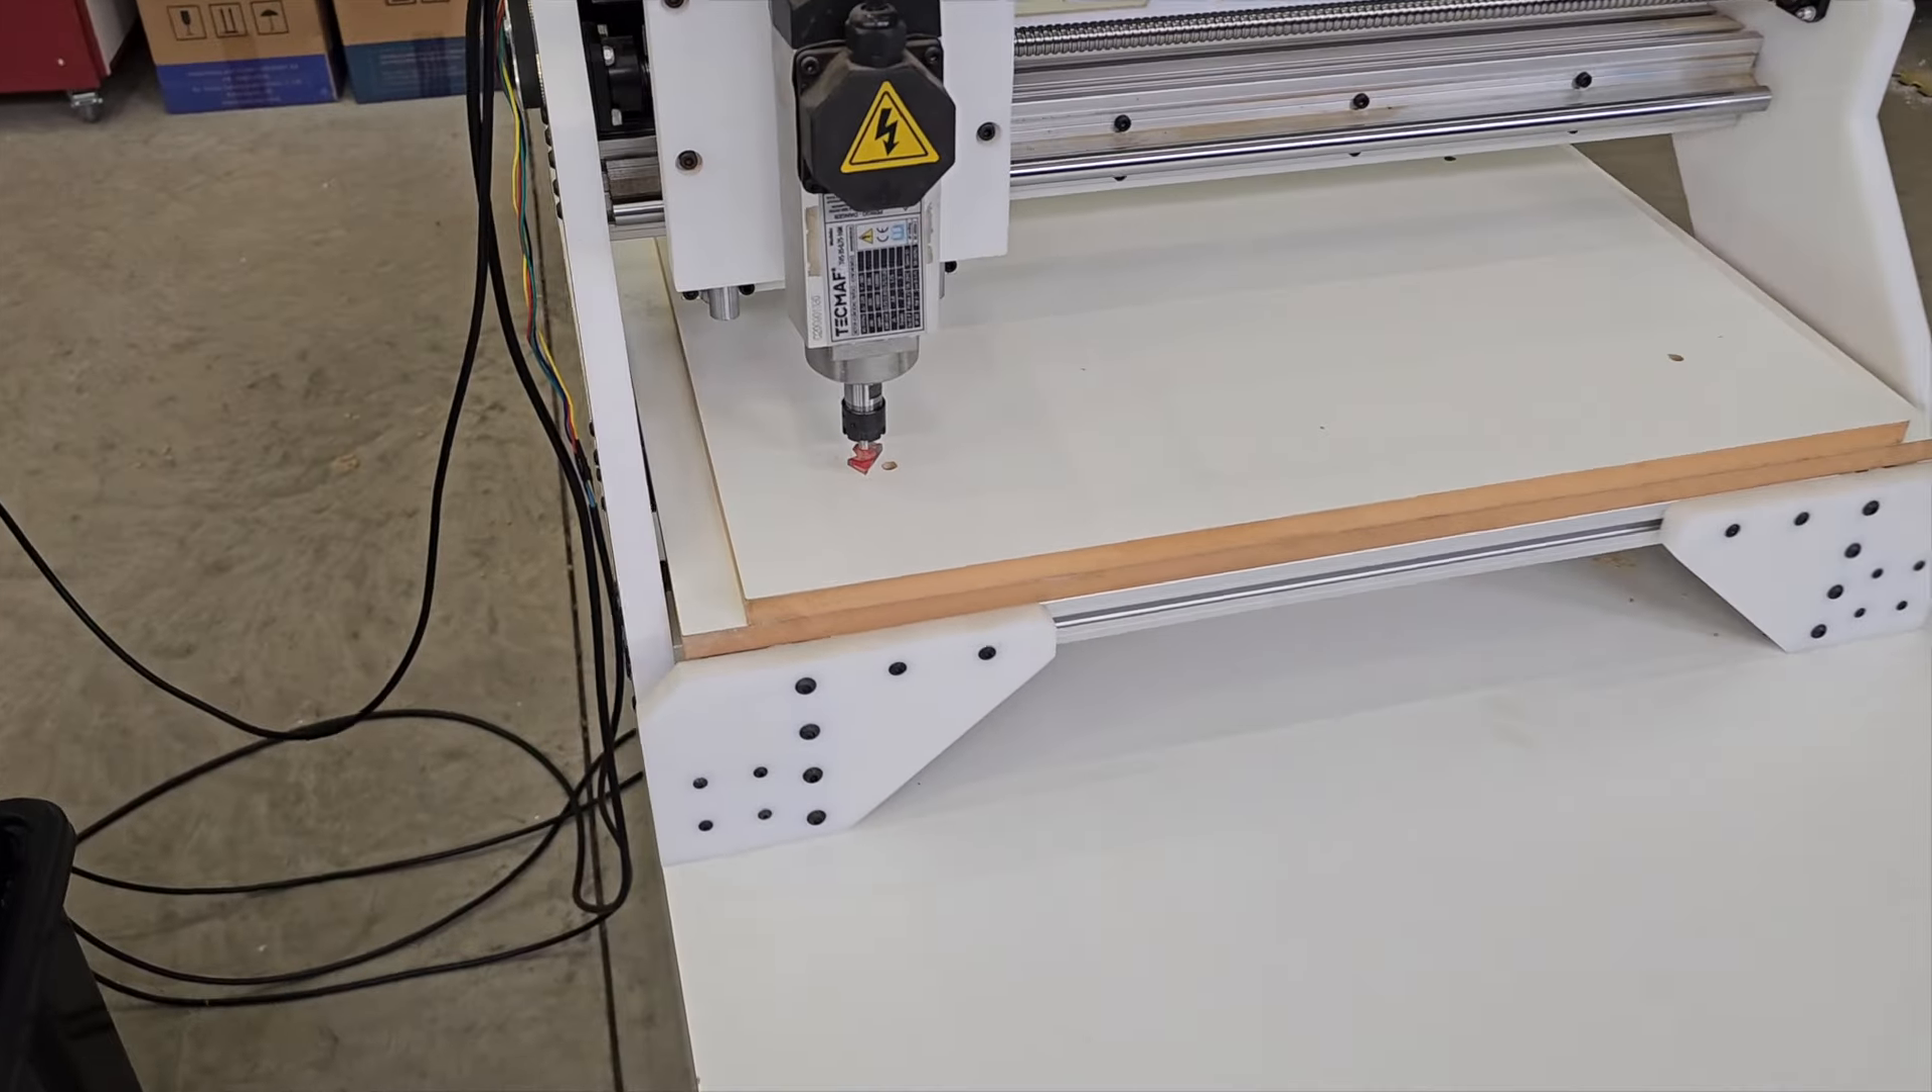E olha só, eu instalei aqui na nossa Revolution 2, uma chapa de MDF embaixo, para ser a mesa da máquina, da estrutura.